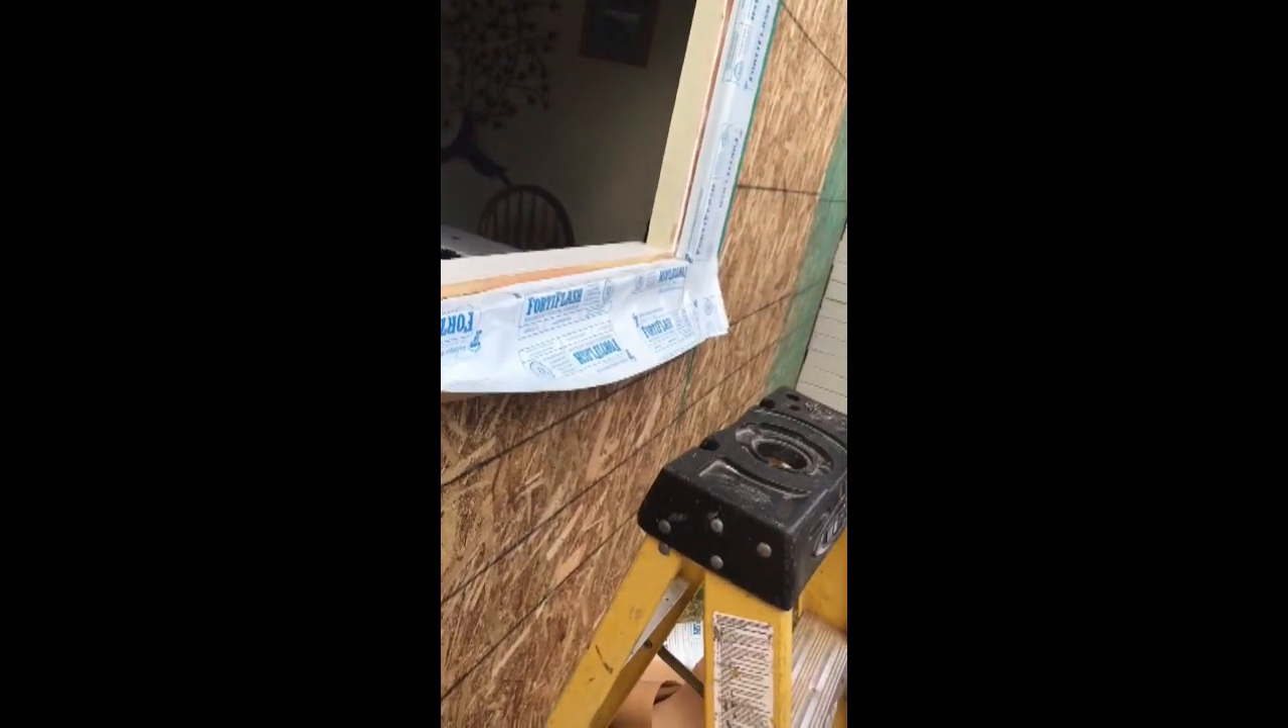Now we're ready for installation of the new construction window. We have now completed the step of flashing, leaving this untaped with proper paper flashing.